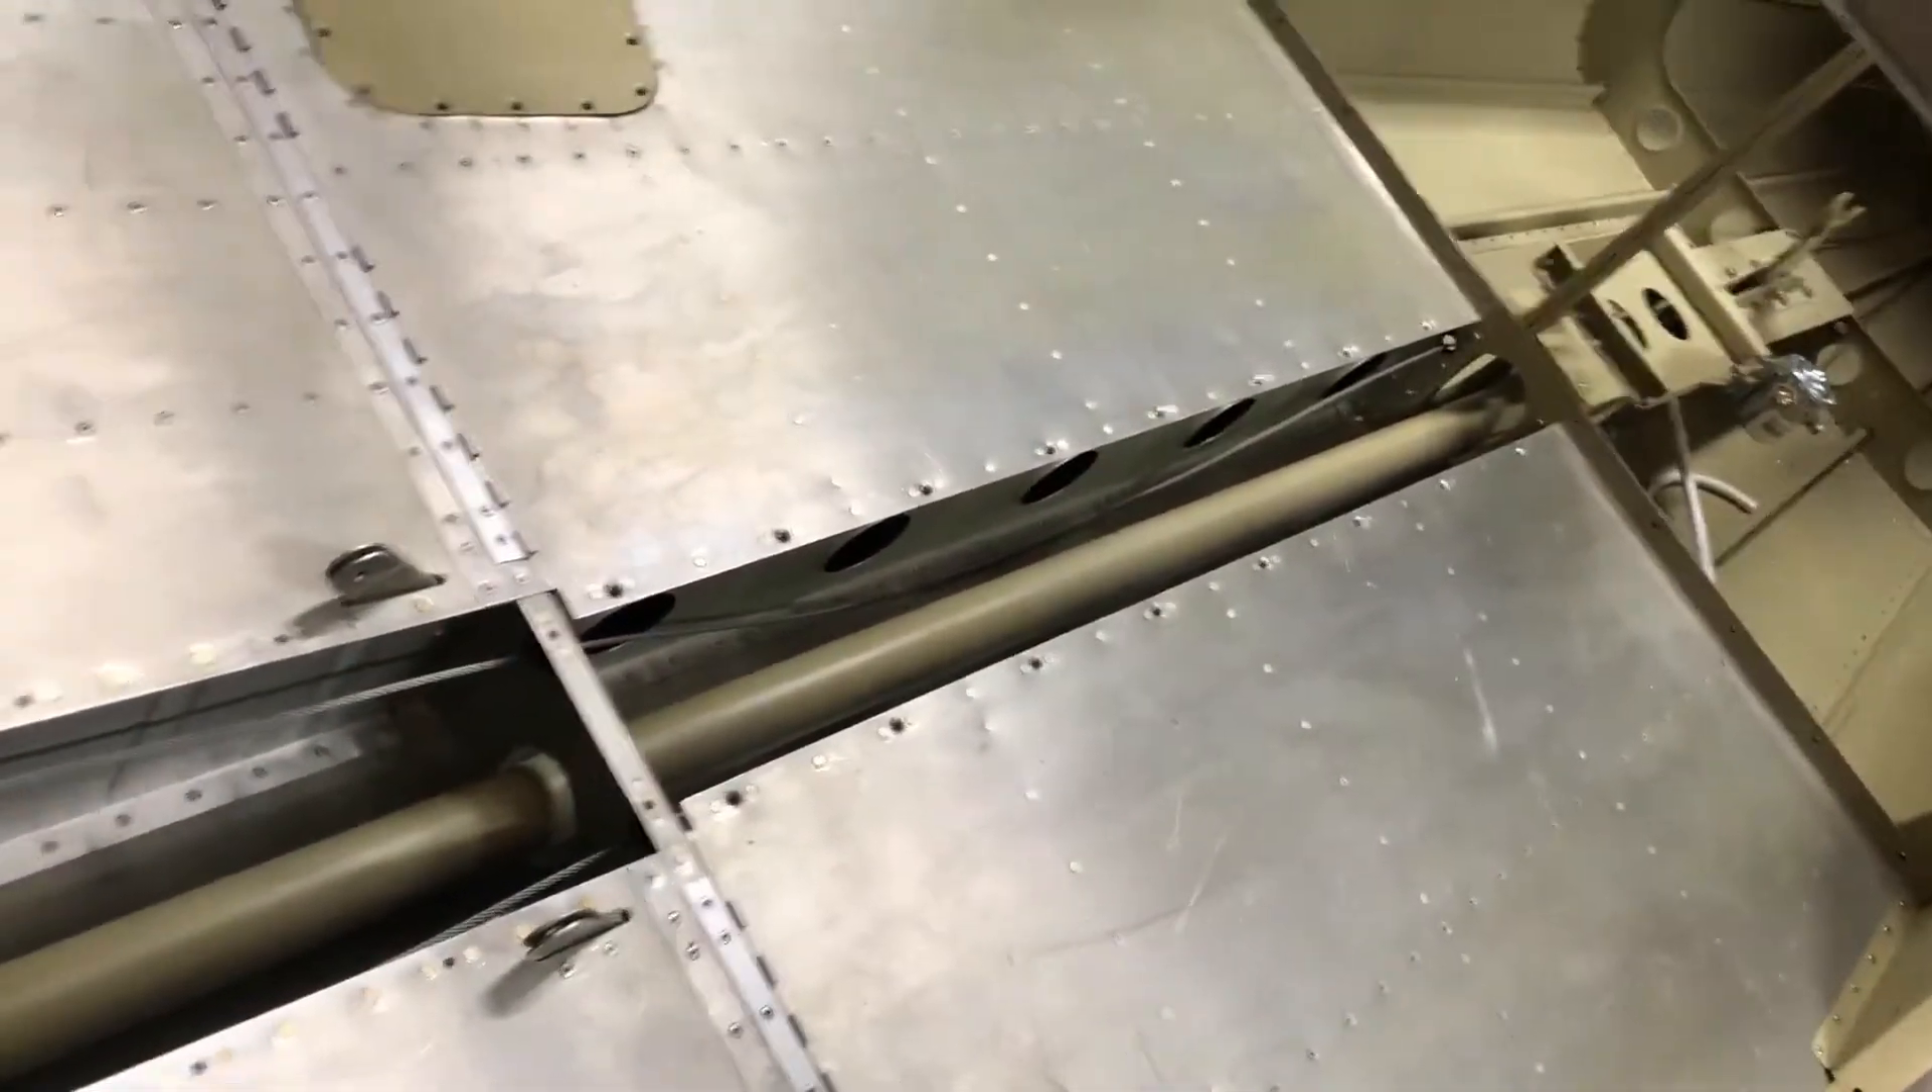You can see i've got the torque tubes installed now they're not torqued down but at least they're installed.